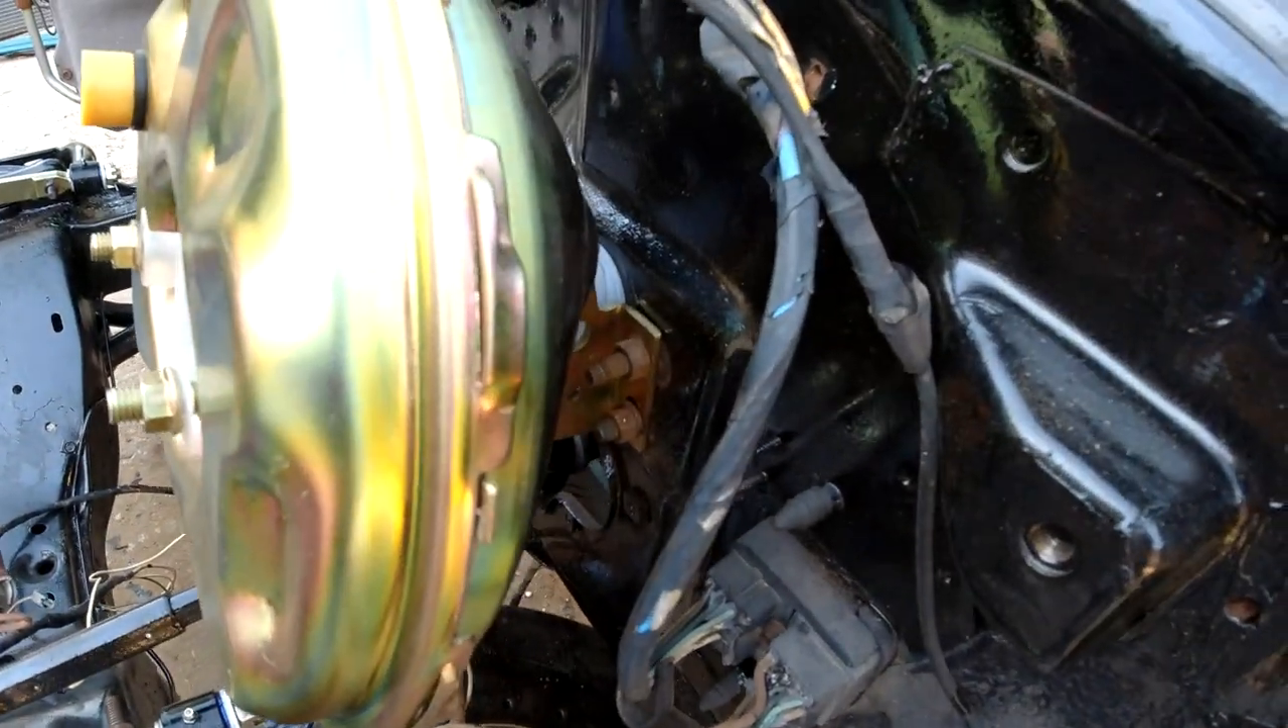I got the power brake booster on there. Uh. It lined right up to the bolts. Two bolts on each side.